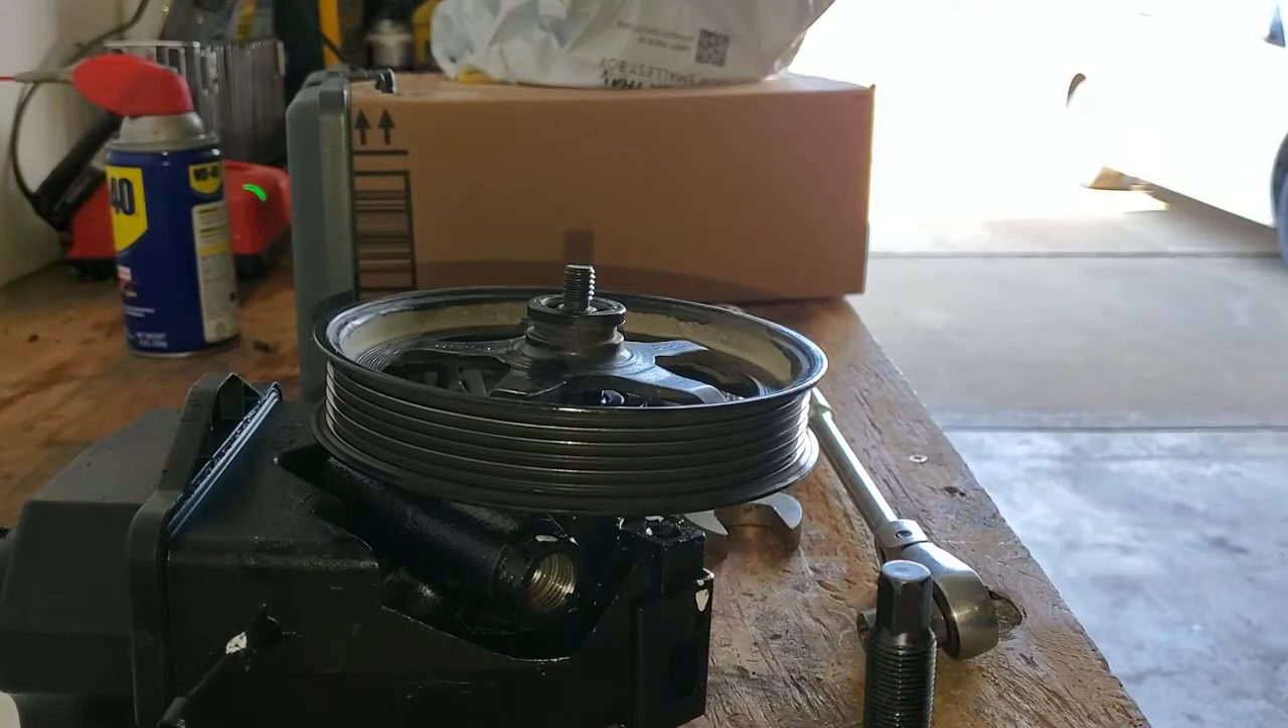So I already started putting the pulley back on.